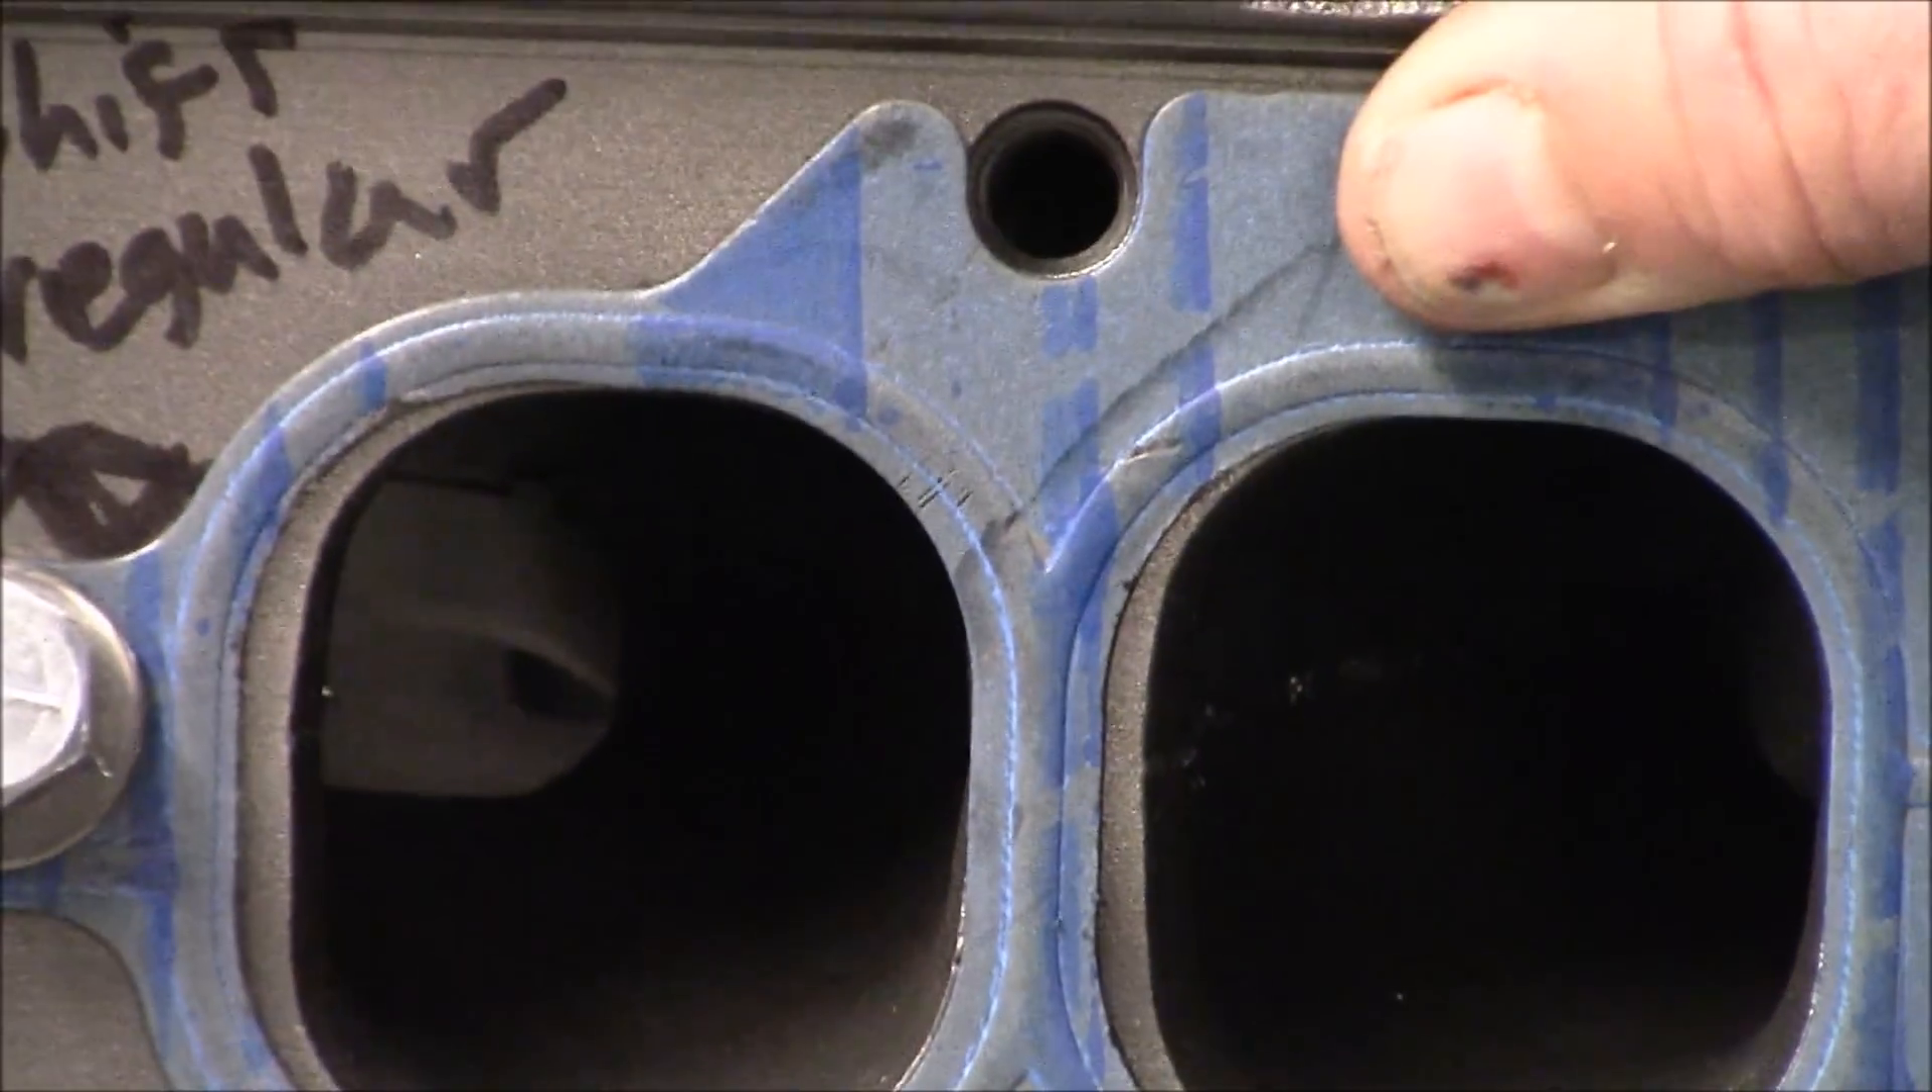Do you see this right here? Do you see how the gasket's lined up with the bolt holes?